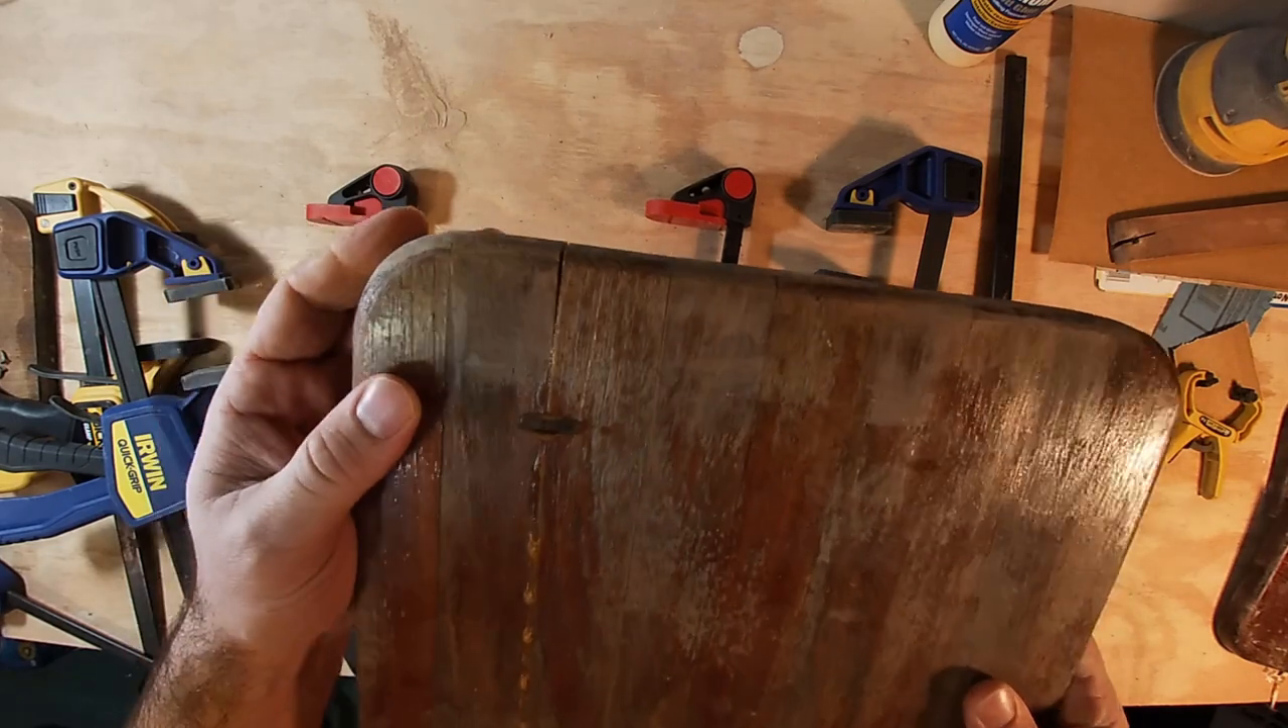There's a pretty bad gap right there that I'm not too happy about.